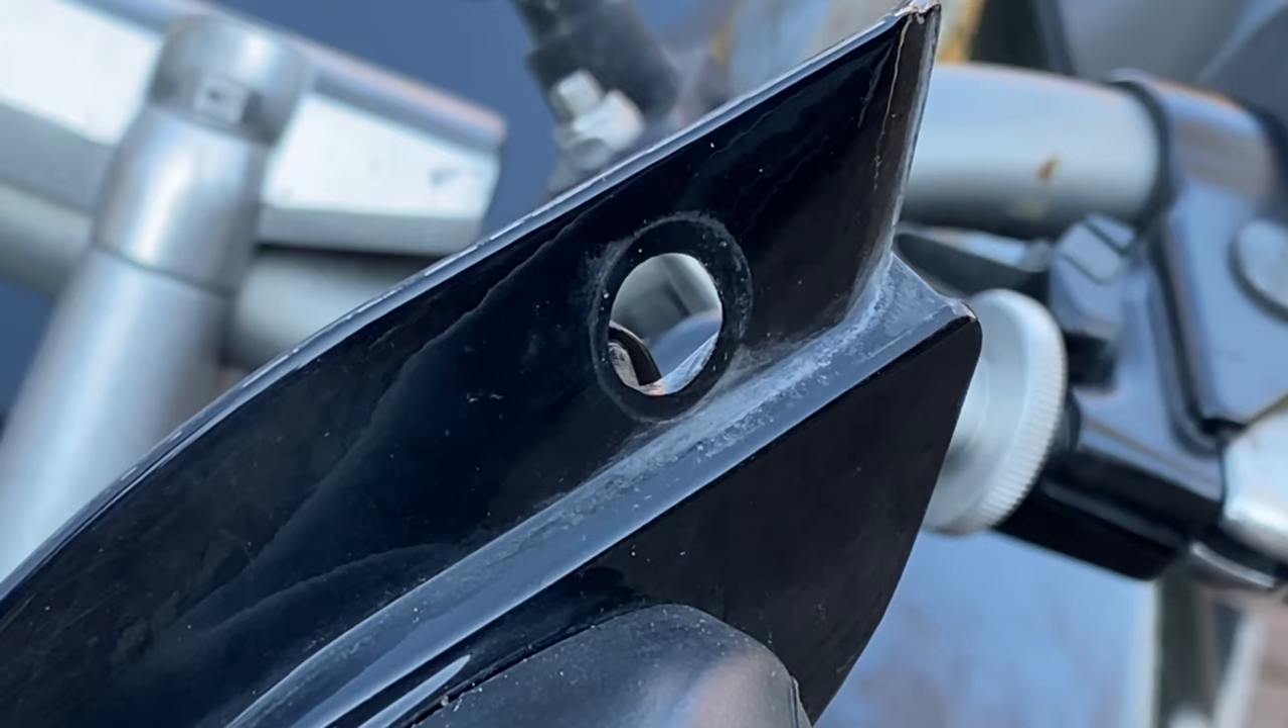Old broken screw out. You are then left with this empty hole.